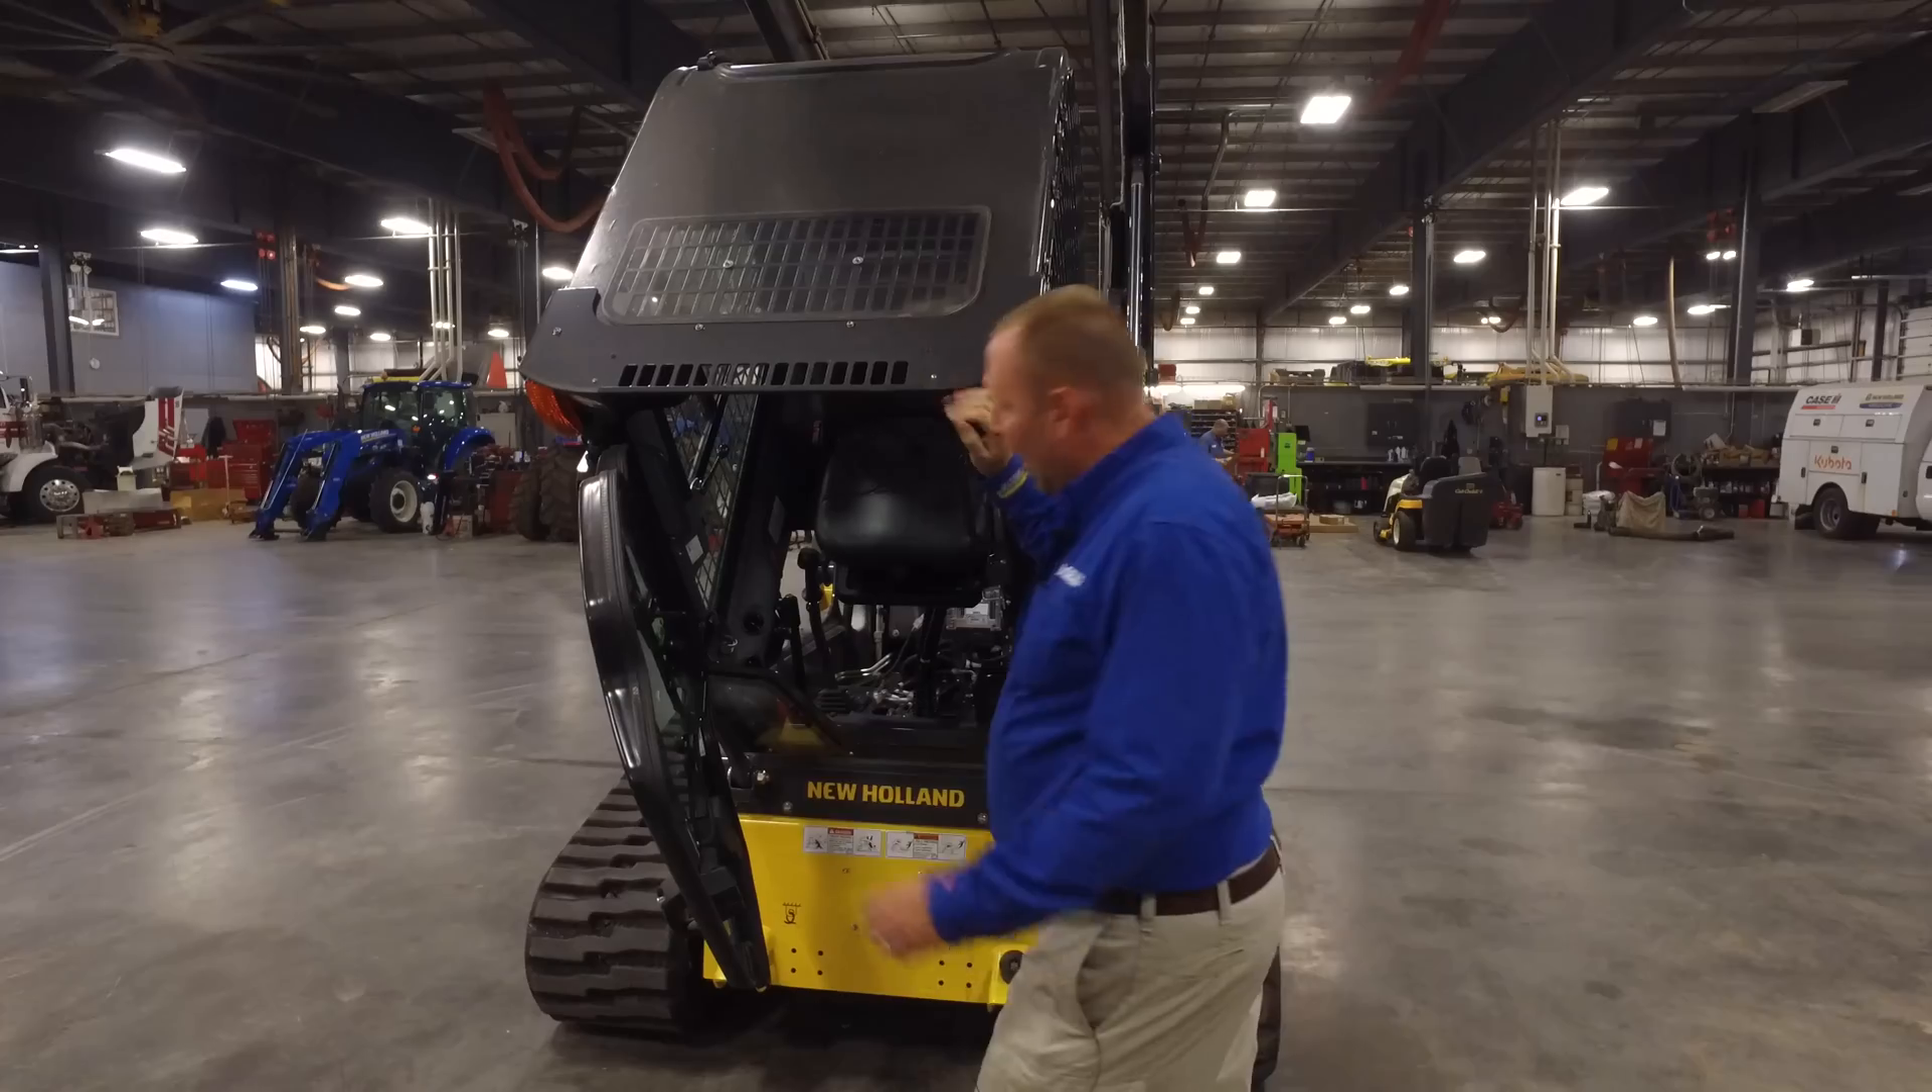So, with everything else being done to our skid loader, we've got to put our cab back down.